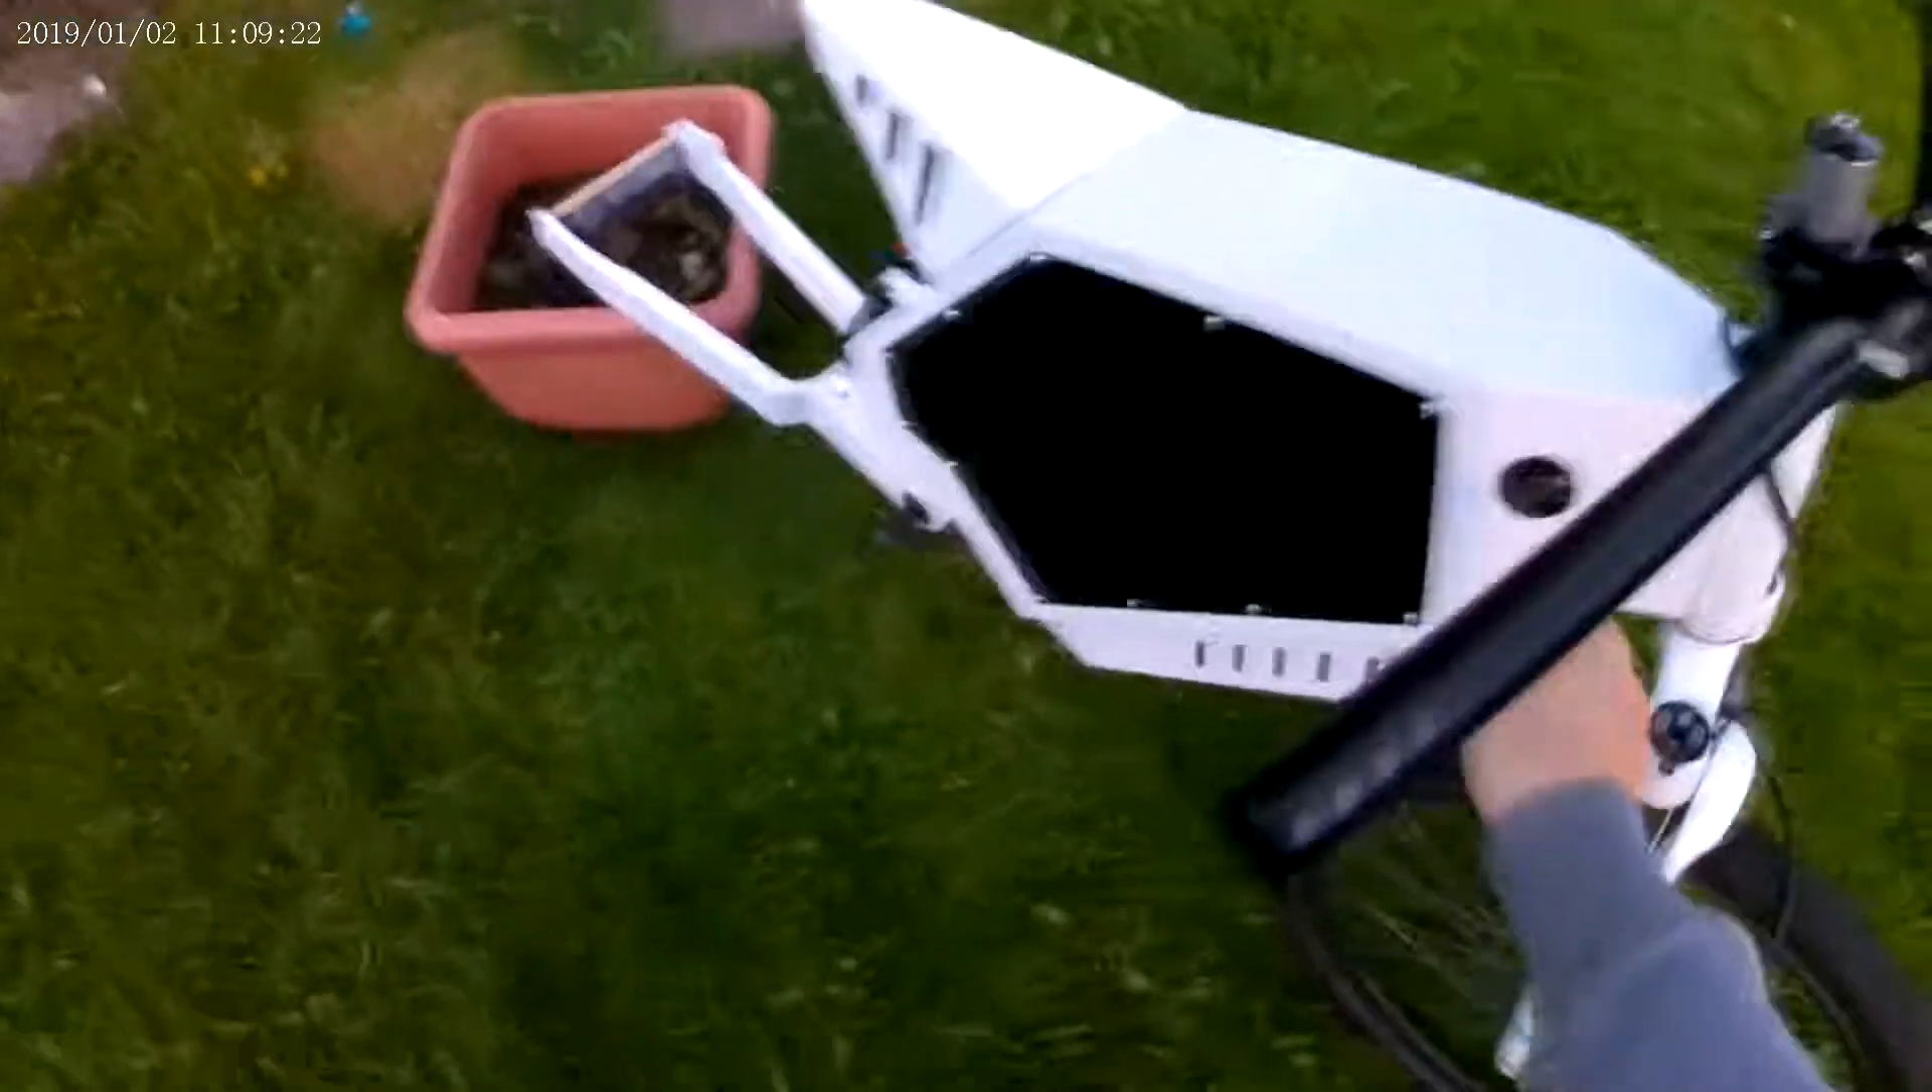This is the work in progress that I've just finished installing the handlebars on.